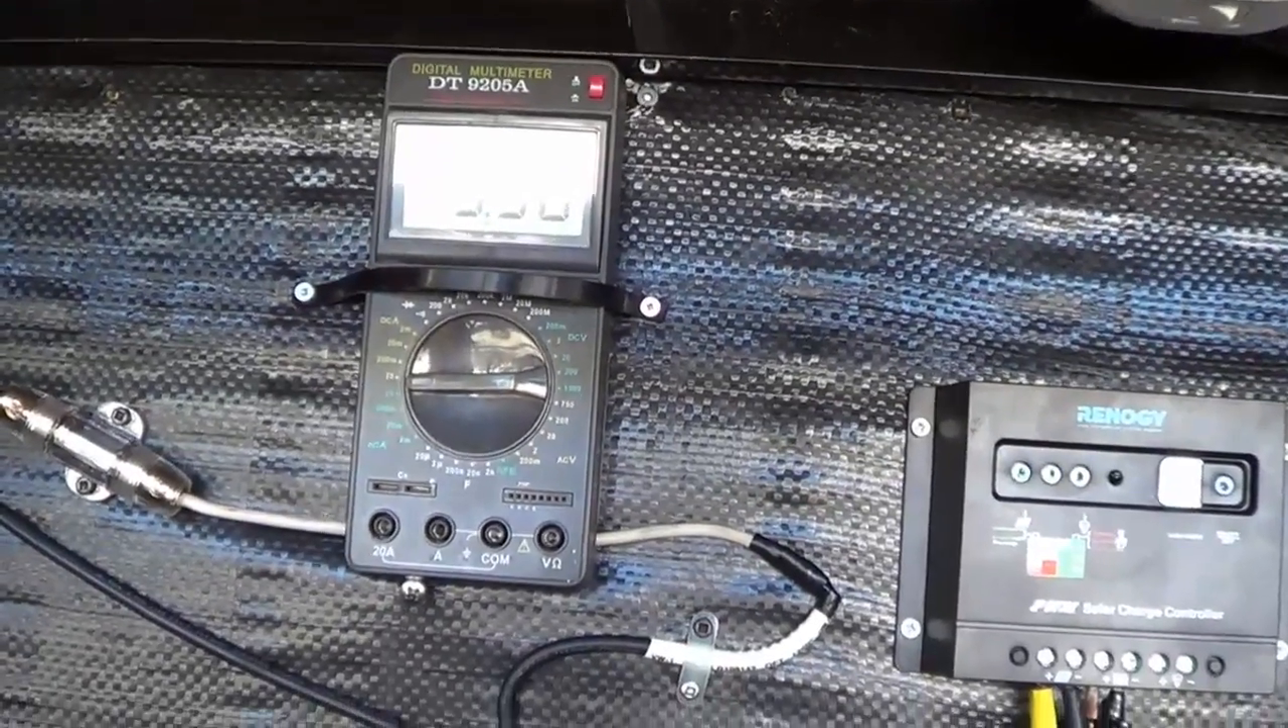And I also took an old meter I had and stuck it in line so I could see the current coming off the panel.